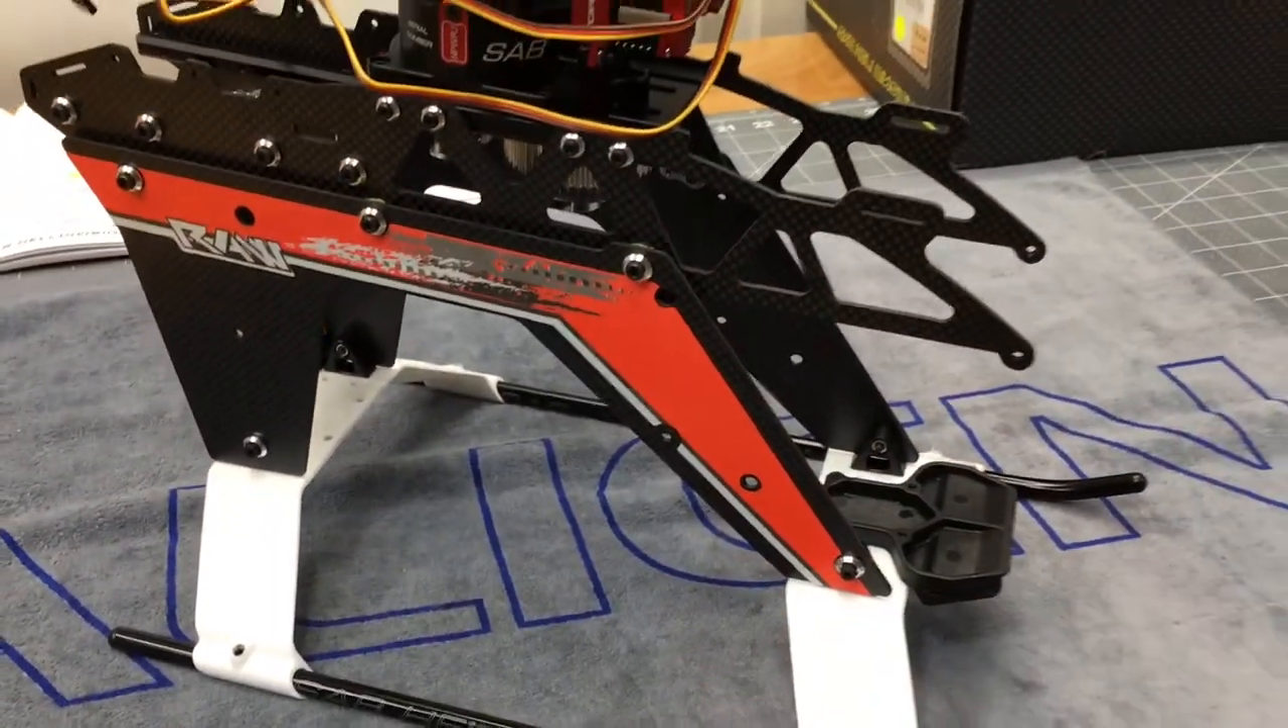So our skids are locked down. Our lower mainframe's done.